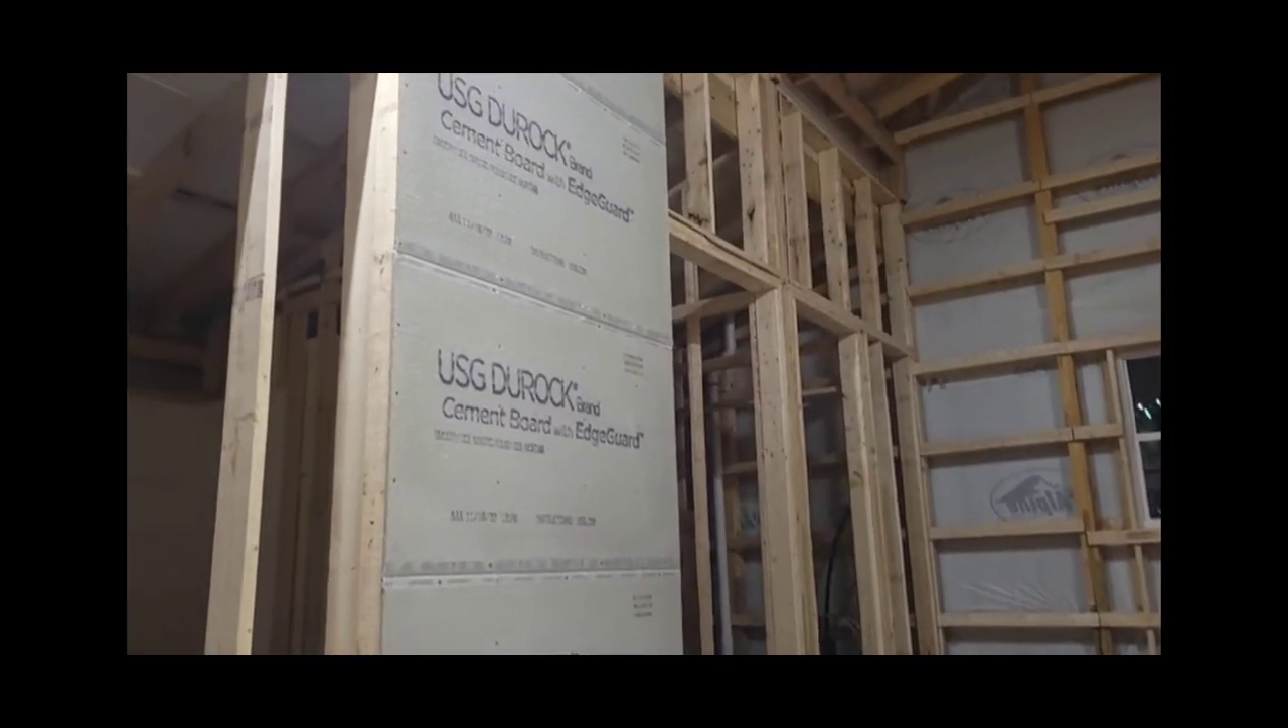We have the first layer of the cement board installed, but came up short on some of the supplies.